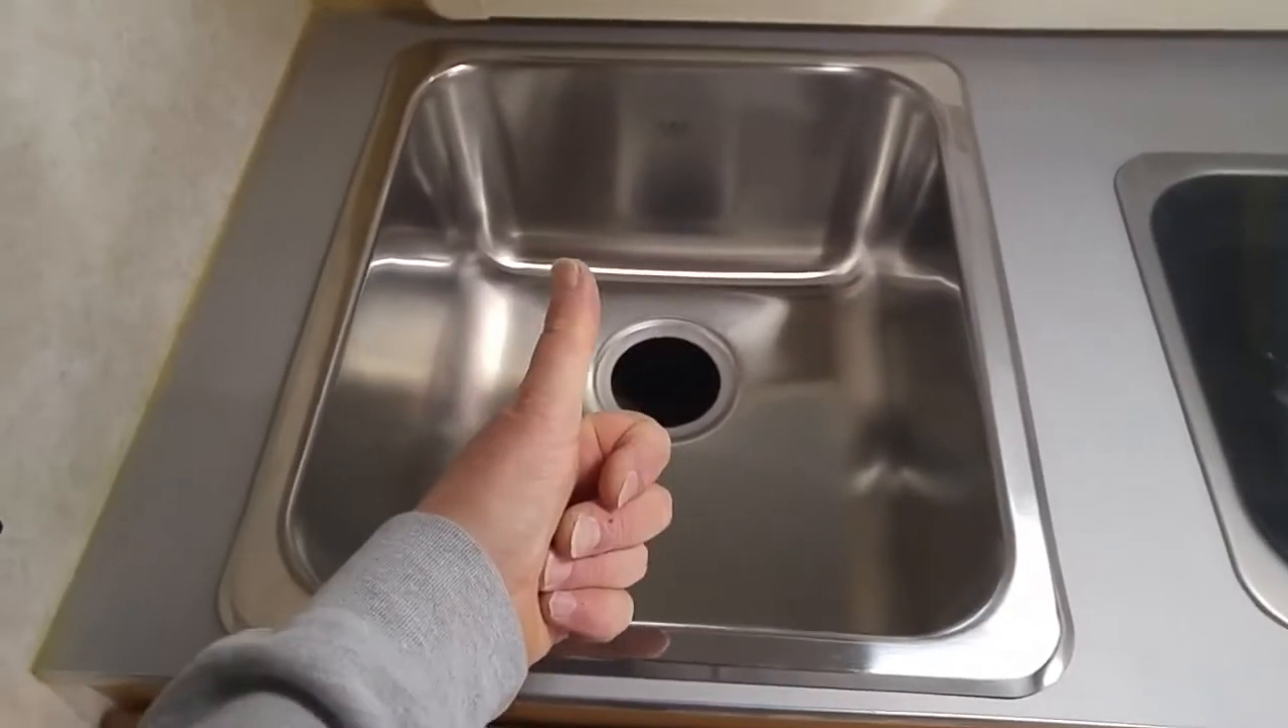But, as far as the sink goes, it's installed.